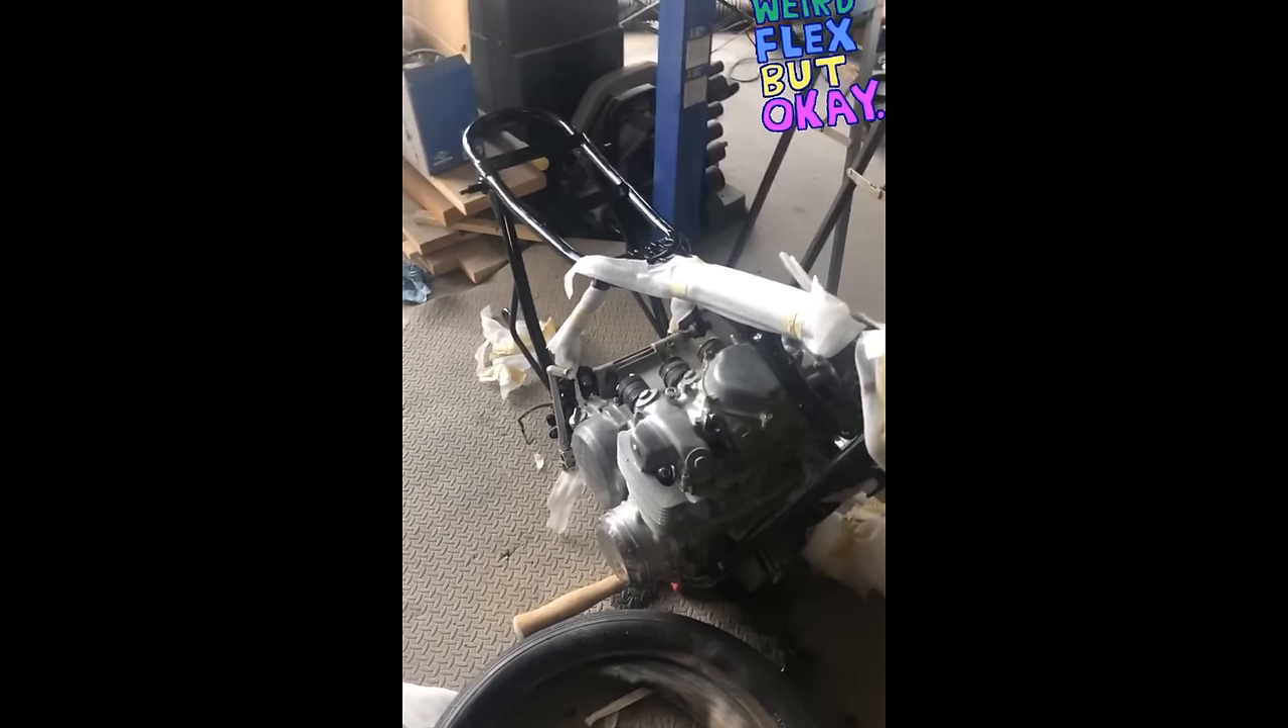But the frame is back from powder coating and I got the motor mounted by myself.